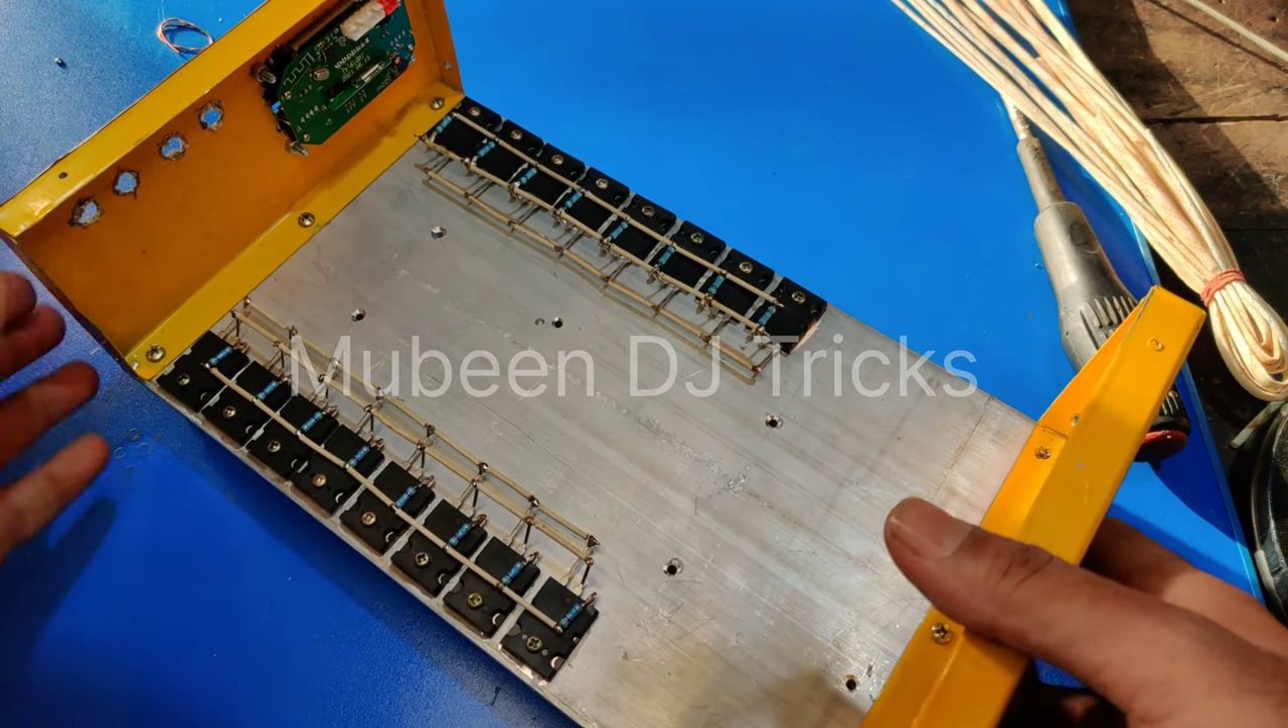تو یہ سارے ٹرانسٹروں کی وائرنگ میں نے کر لی ہے۔